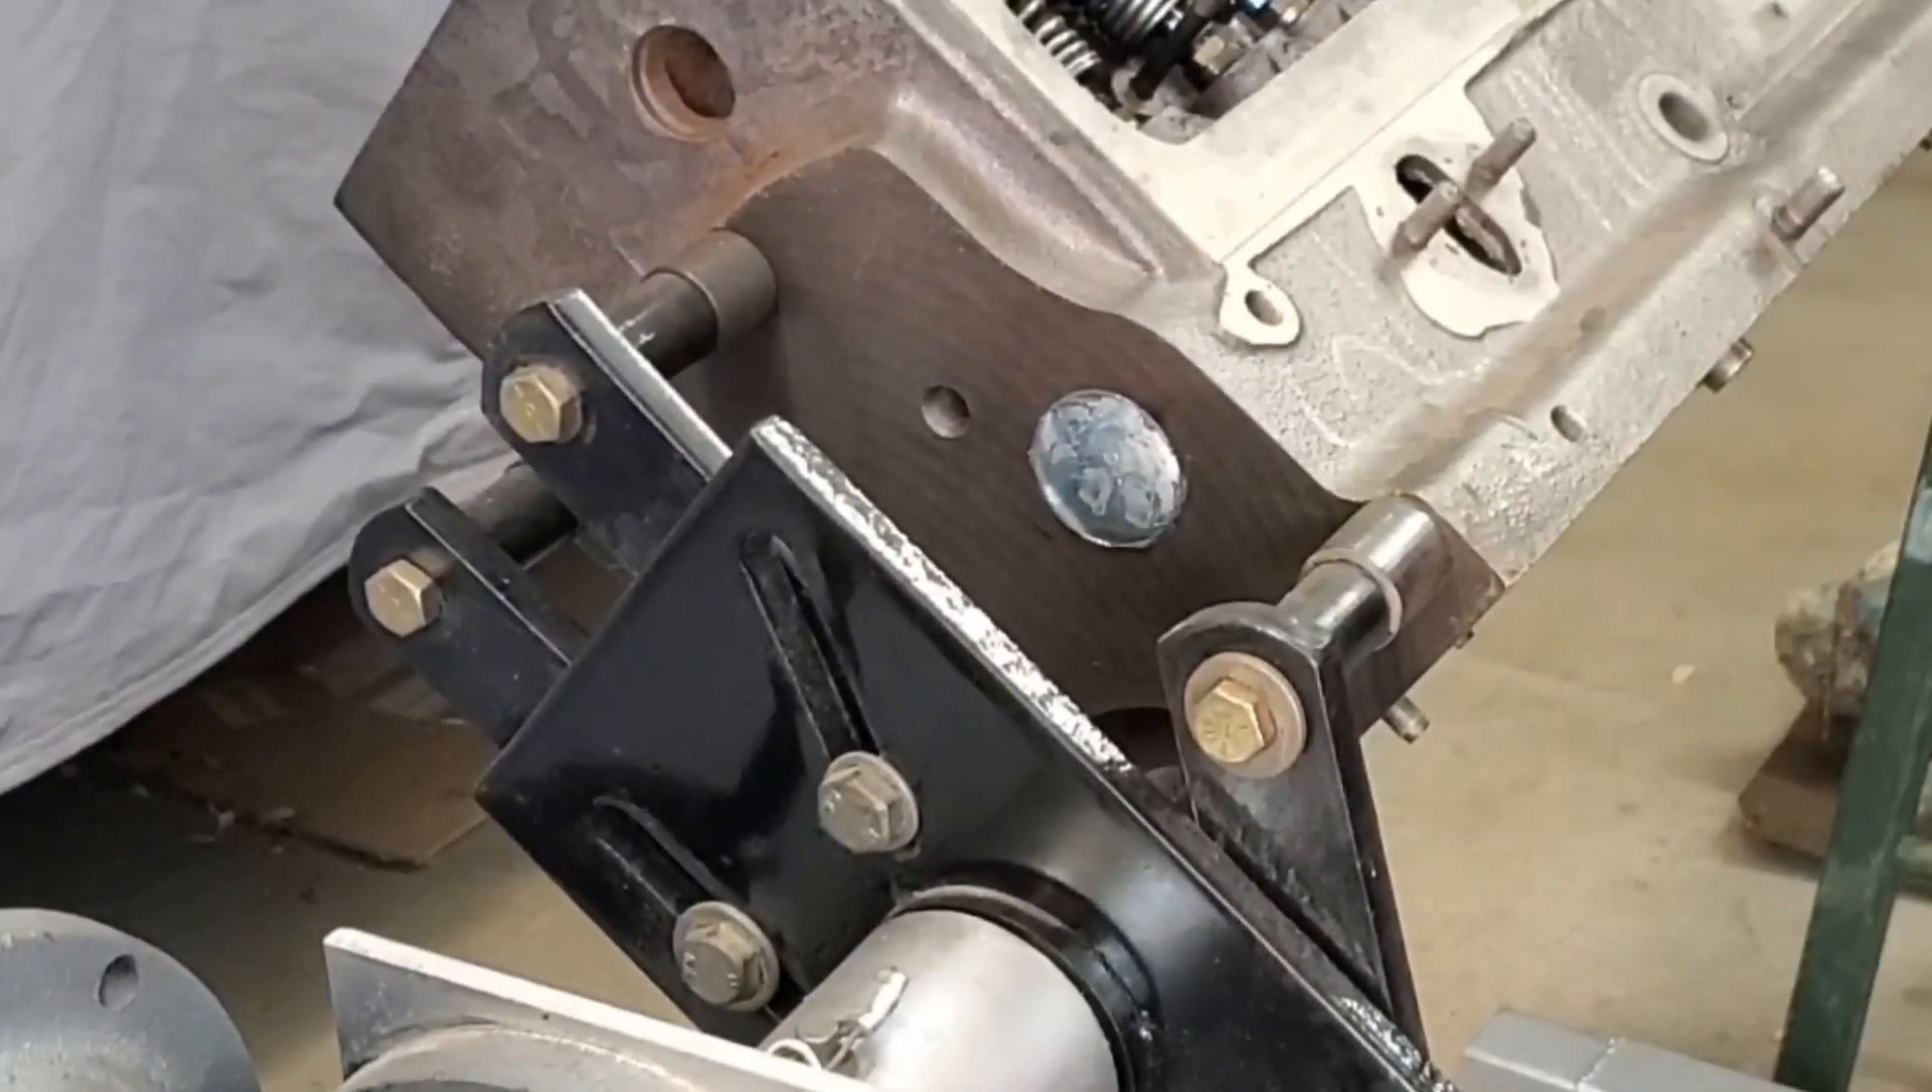You can see the freeze plugs been set into place and it has jb weld that's what the gray stuff is you see on it all the way around the edge.